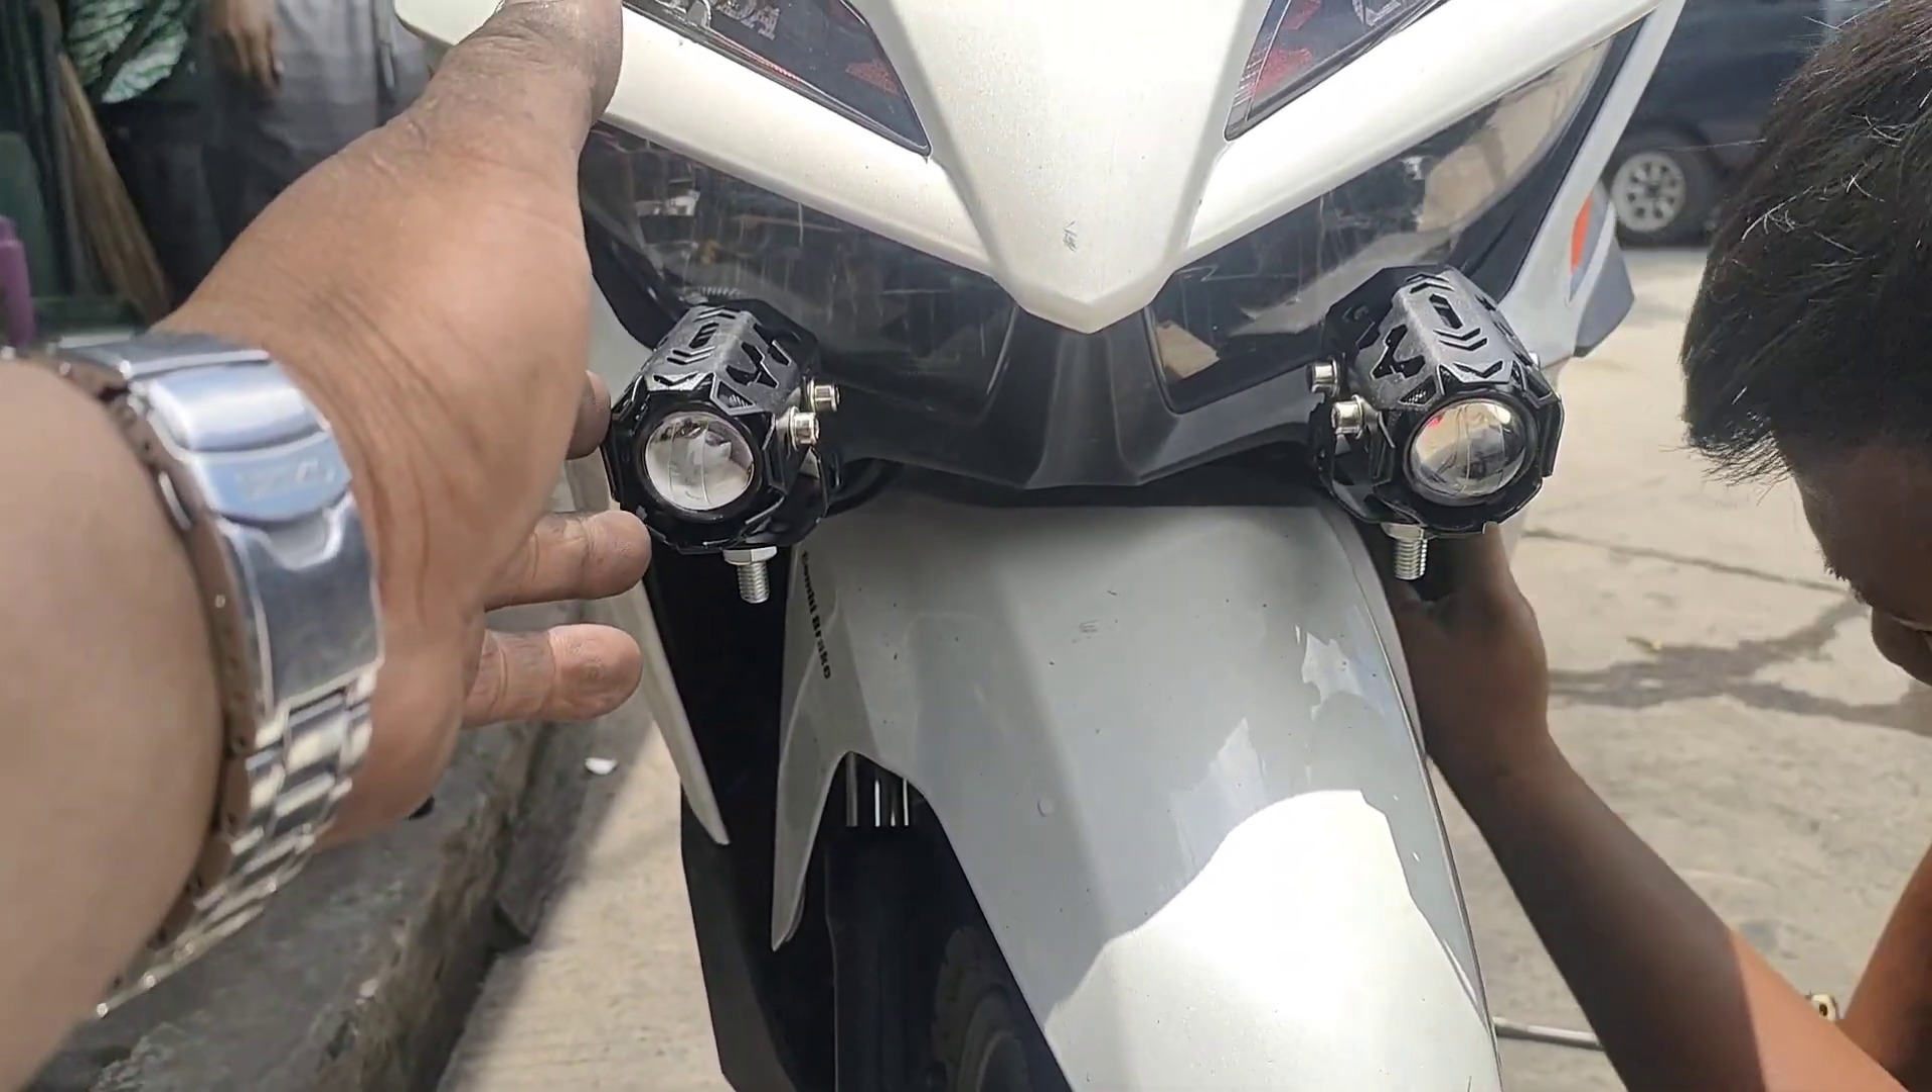So, nakabitan na natin ang mini driving light na version 7 yung nilagay natin.